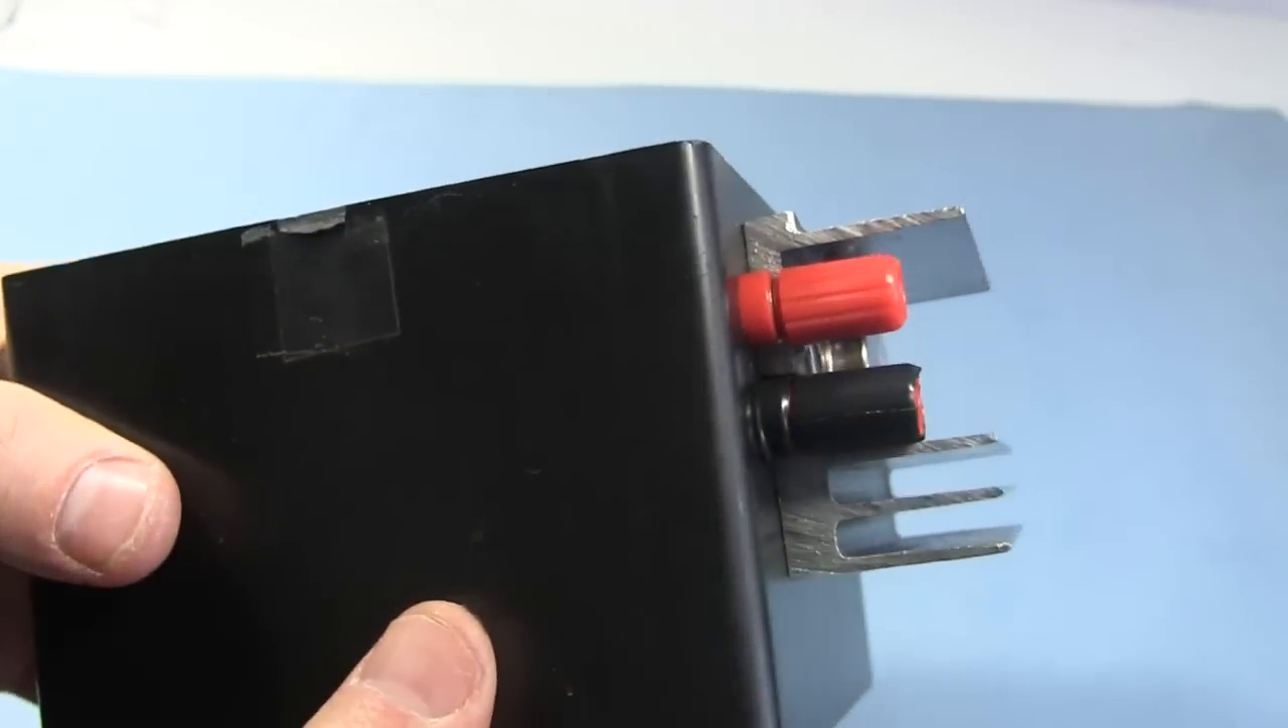Notice that I had to use two red binding posts, cheating by putting black tape on one of them.